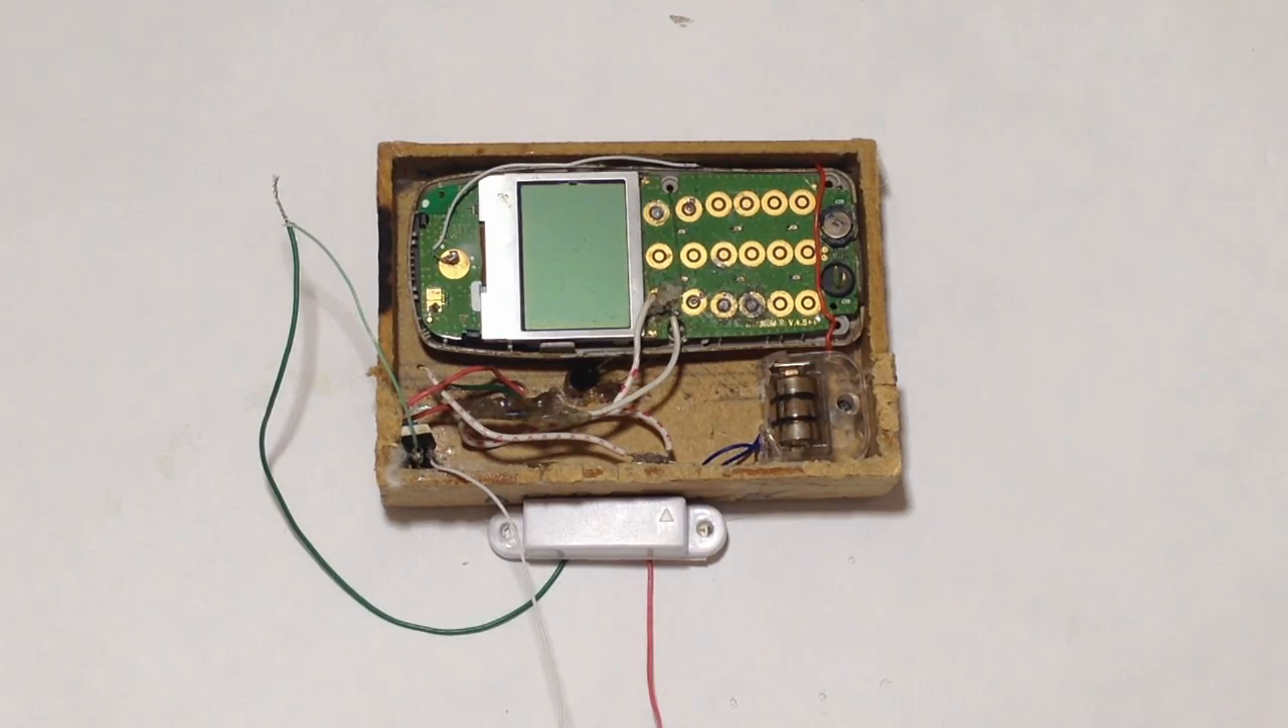As you can see, our alarm now is already assembled.